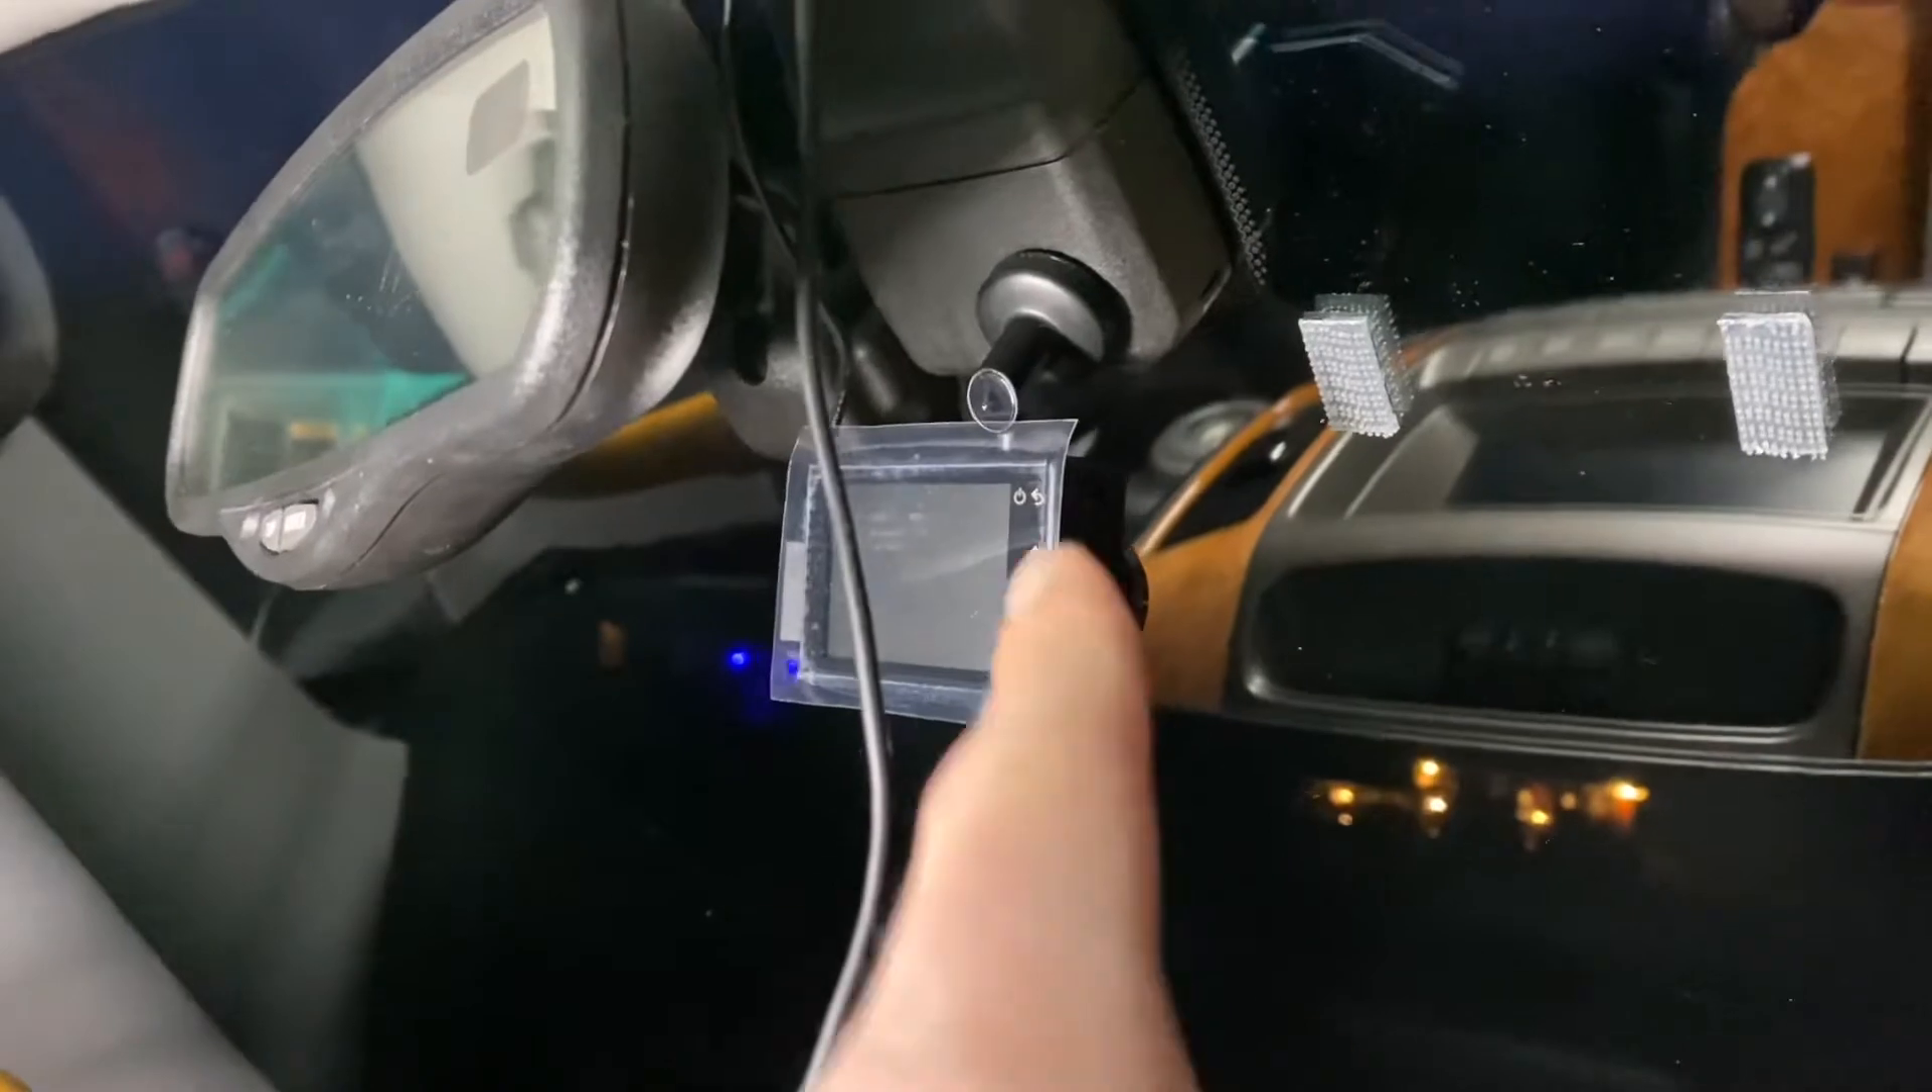I just have the wire running down here, but I'll tuck it behind in a second.